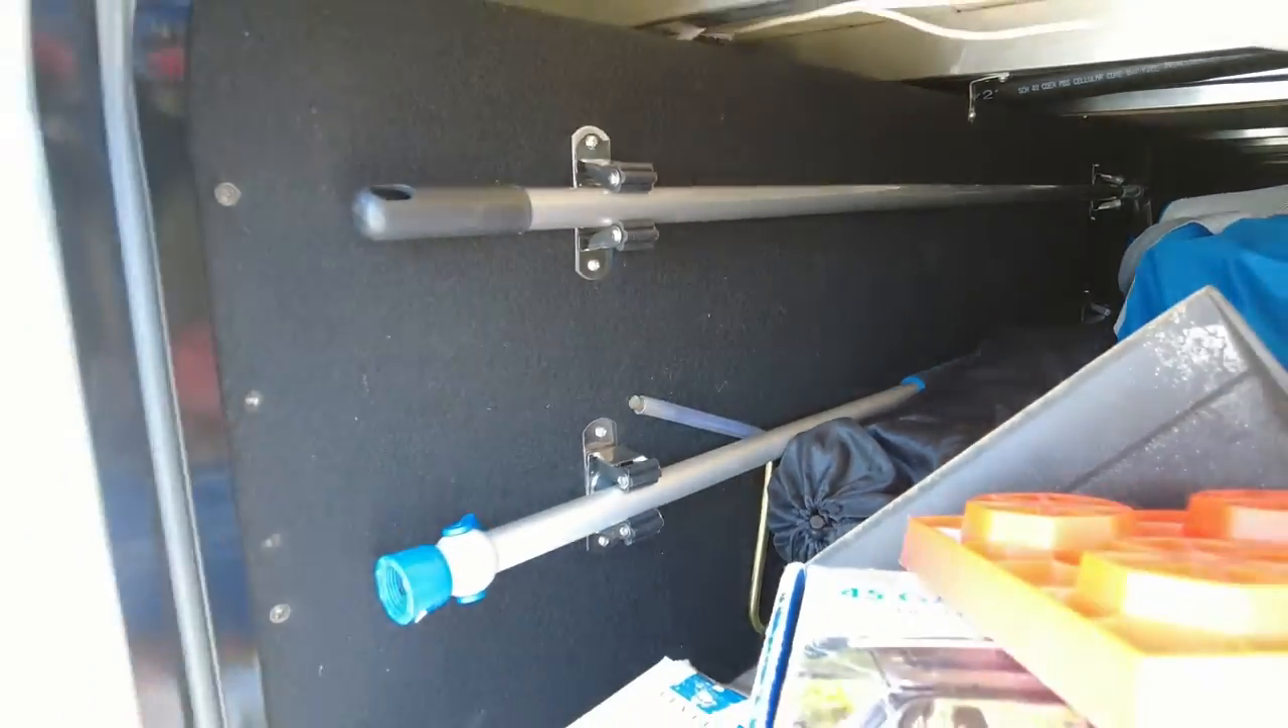Oh, by the way, did not shoot the video of this, but we now have our, our broom and our washer mounted on the, the wall back here.